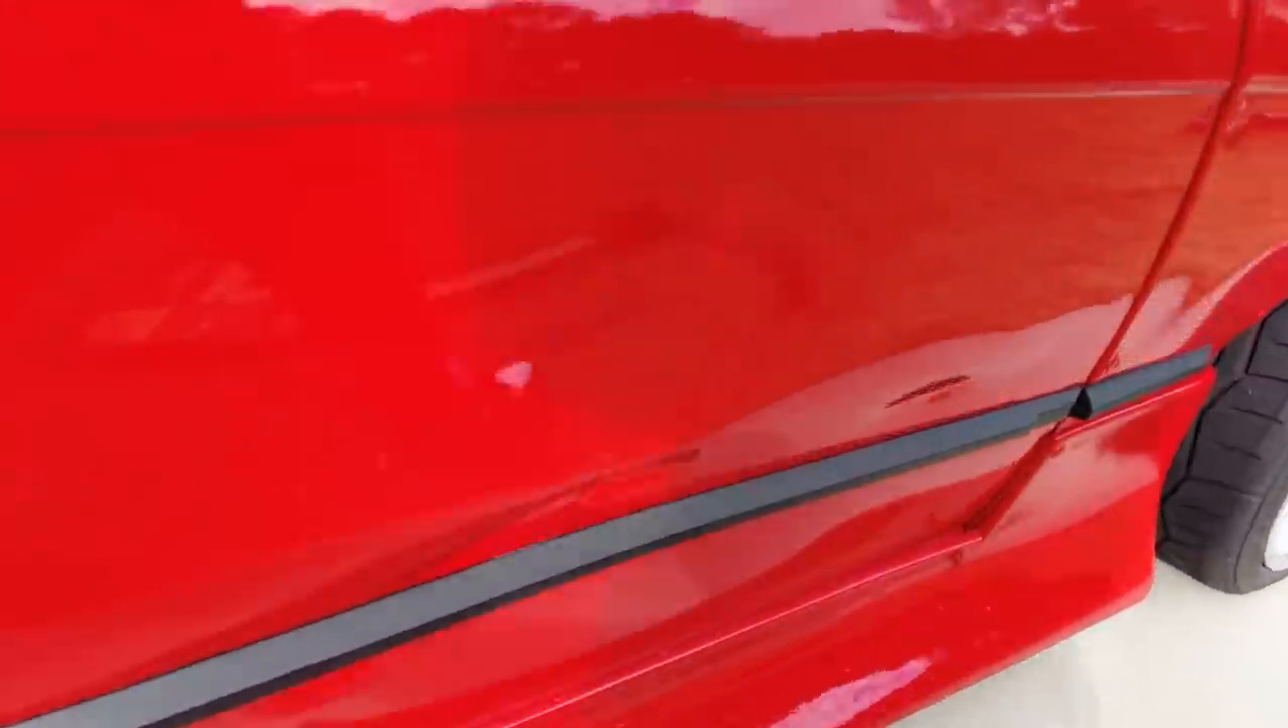Uh so need another corner piece but i got trim on as you know best i can and it's actually starting to look like a regular e36 now.